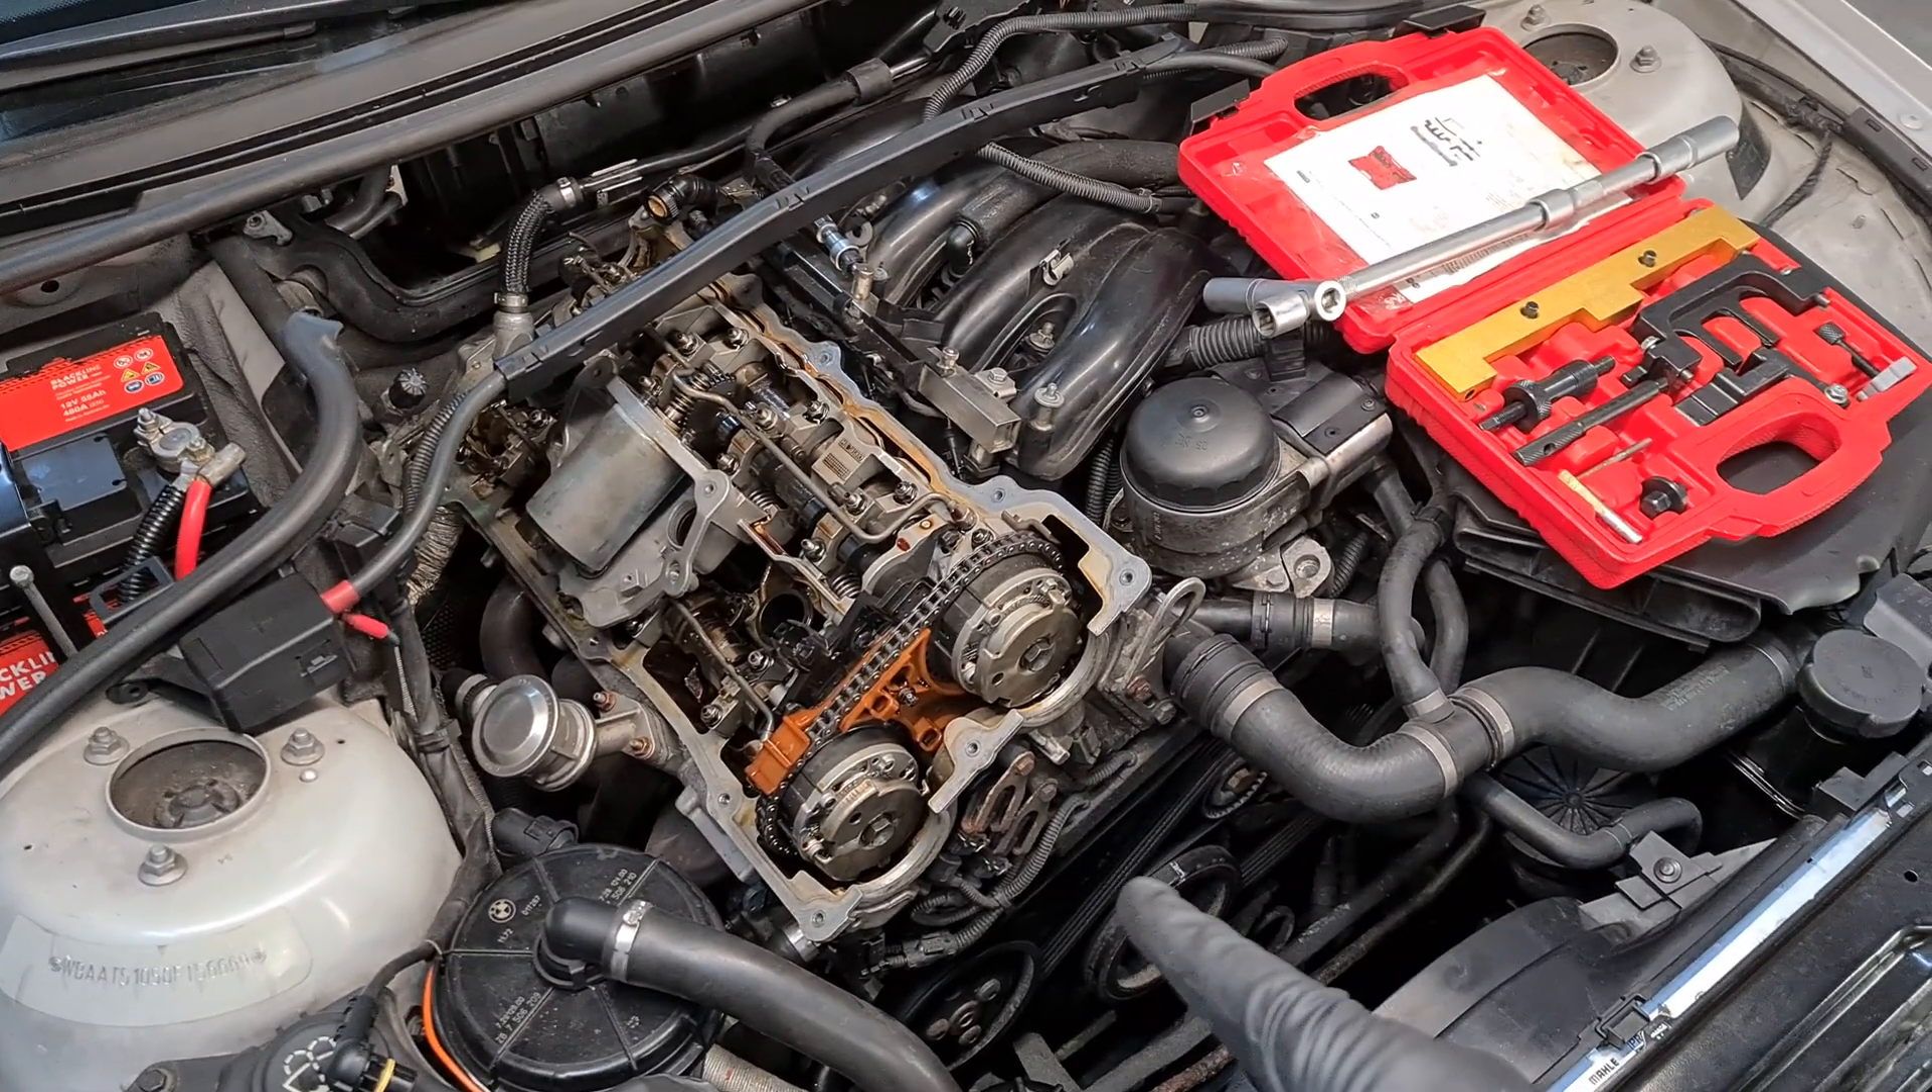And the valve cover is off.